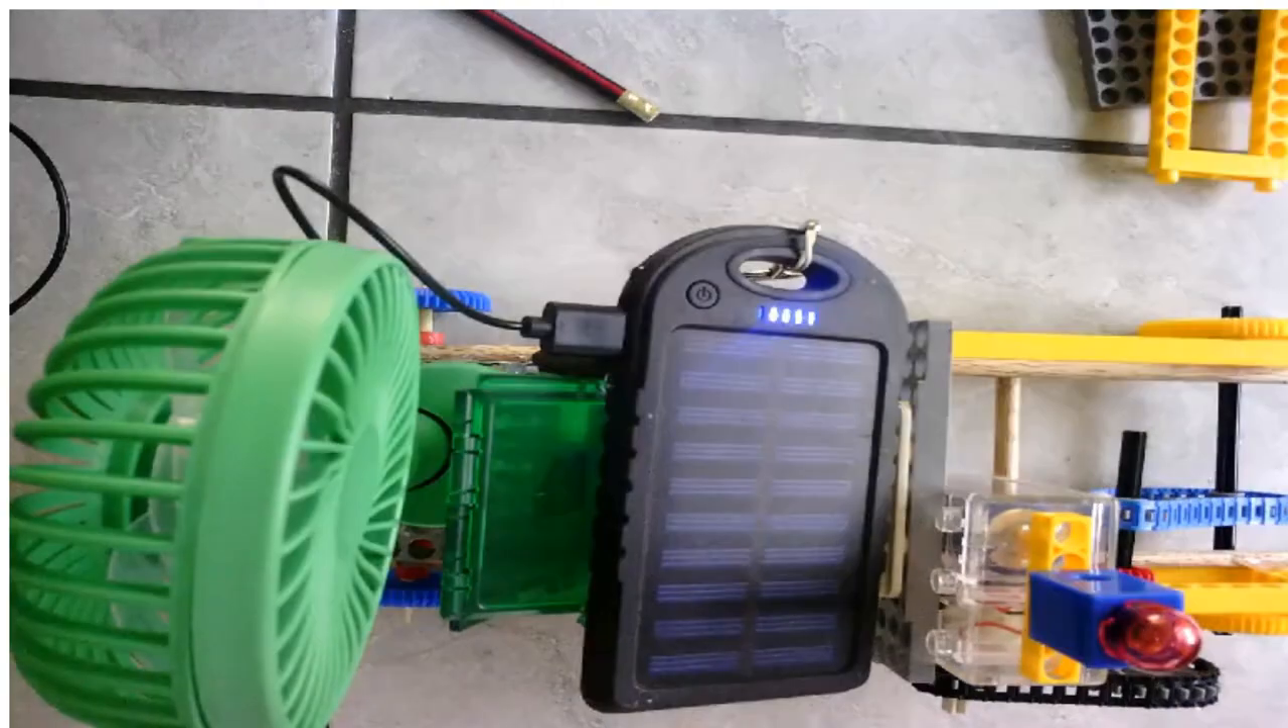And then As you can see Then the fan Is also now connected To the robot.